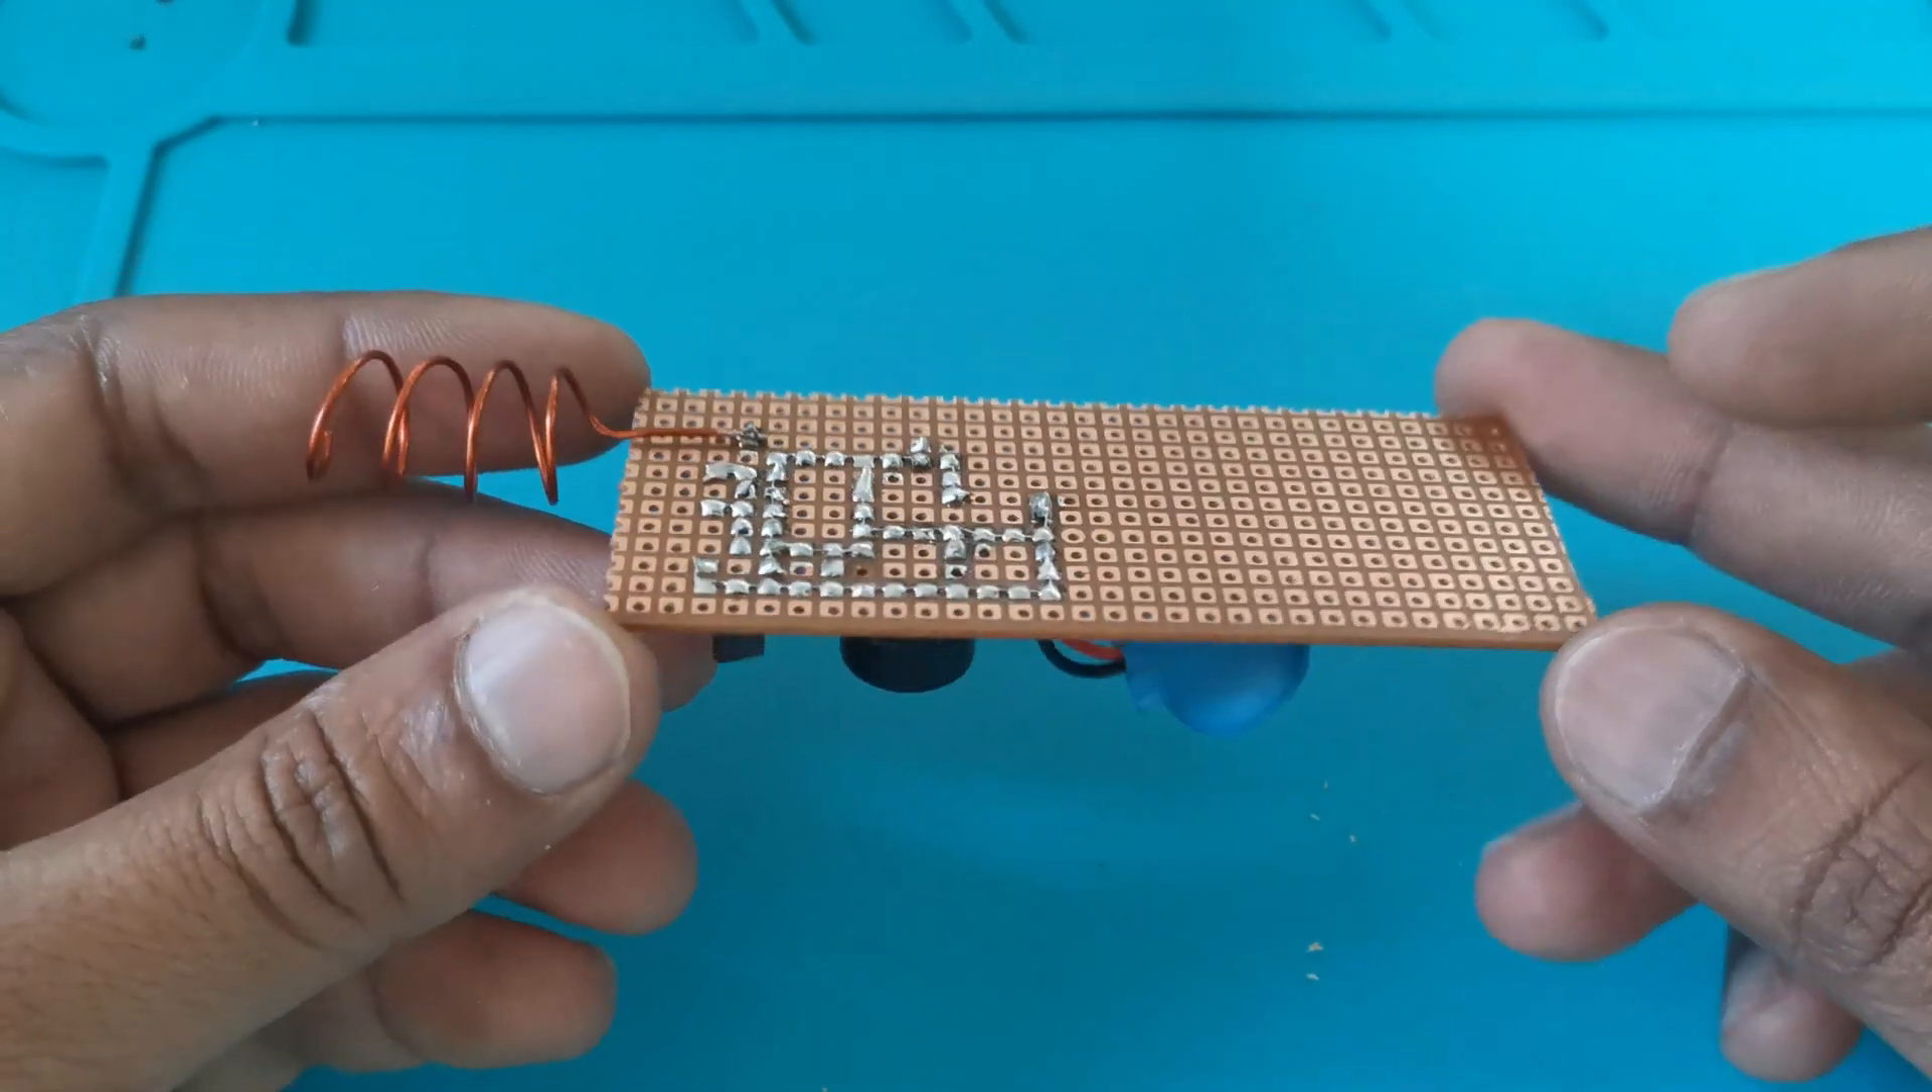यहां पर circuit के सारे connections मैंने बना लिया है tracks बना लिया है।